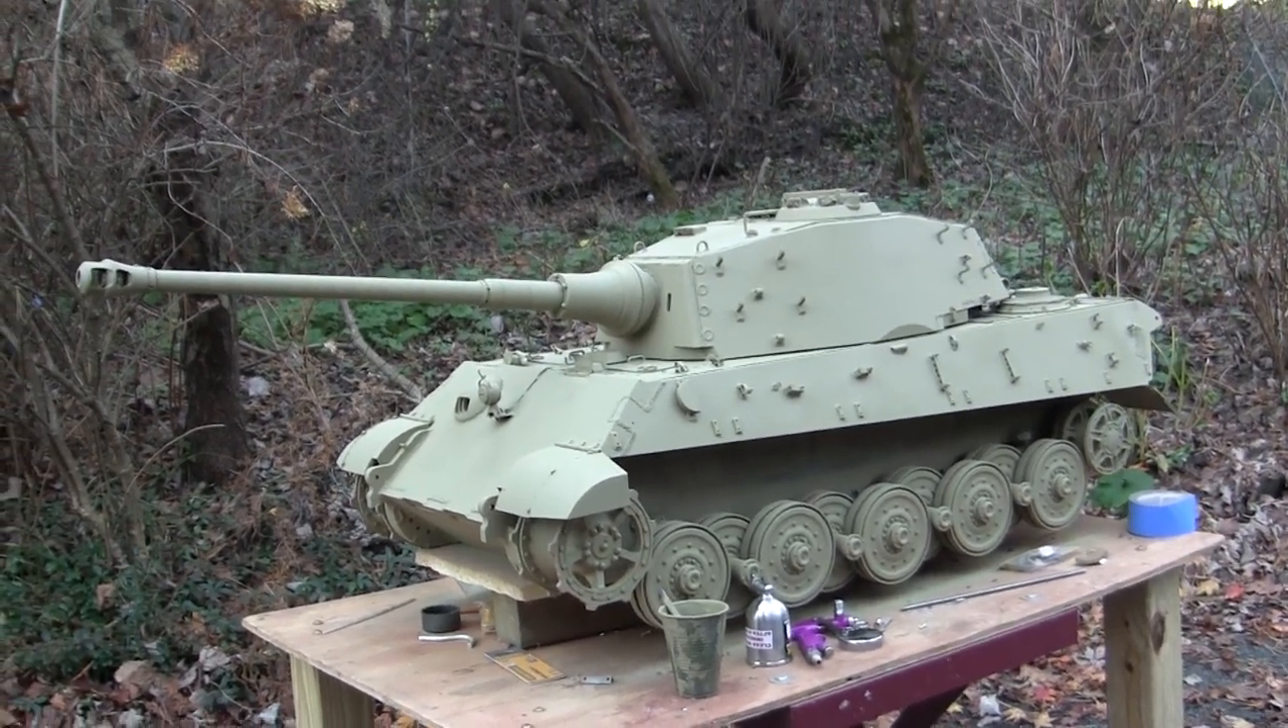I was able to plop the turret into place.